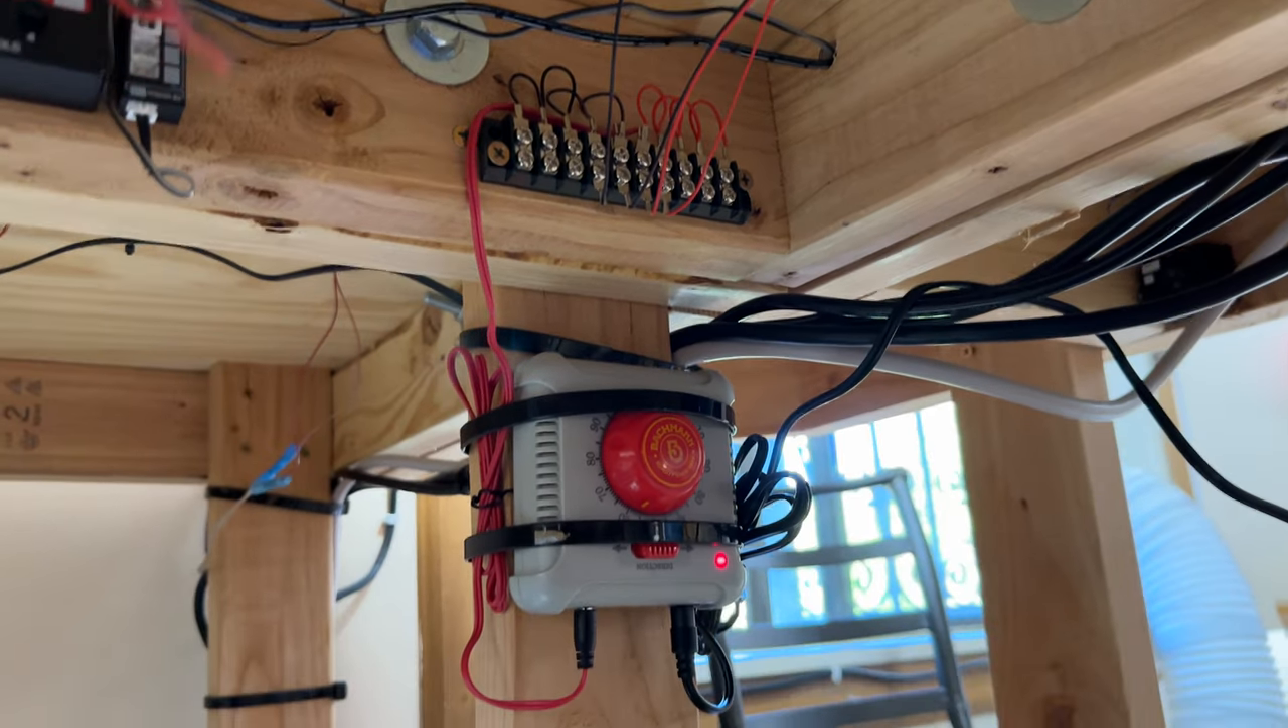But there is the light hub for the woodland scenics lights and then there is the terminal i had already installed this like last year around this time.